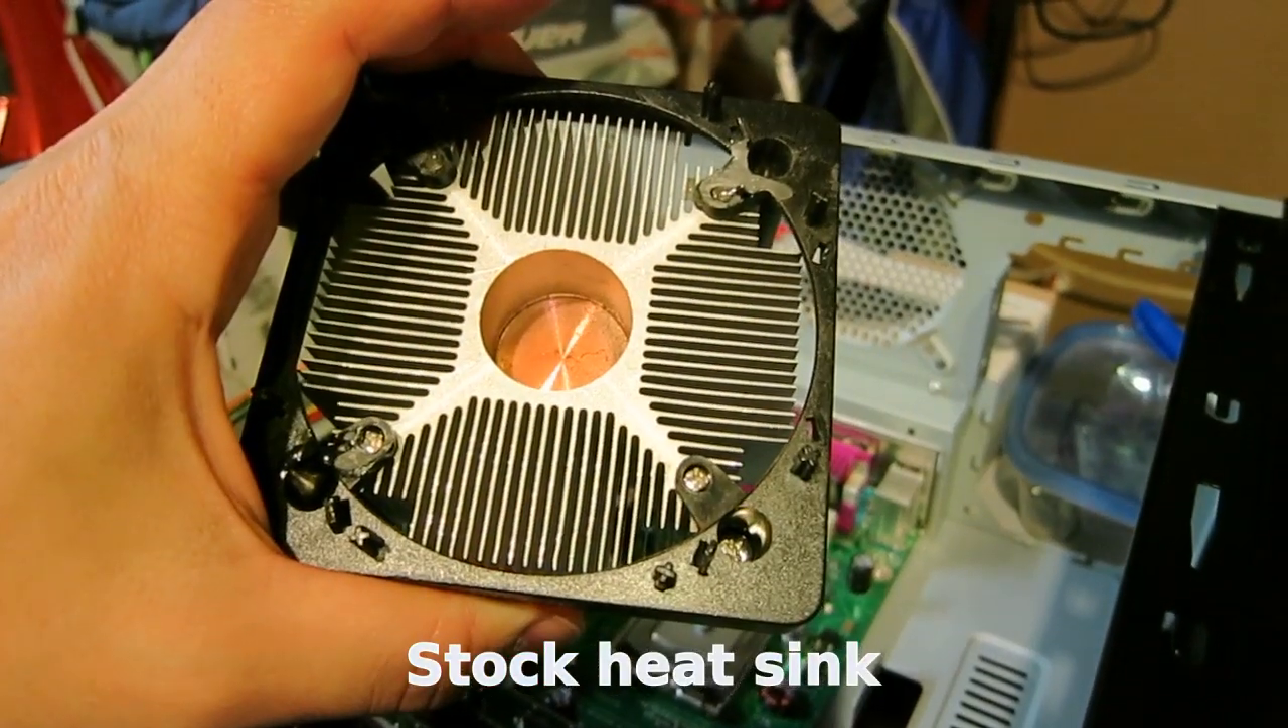So the next thing is the heat sink that needs to go on, there's no fan on it right now.